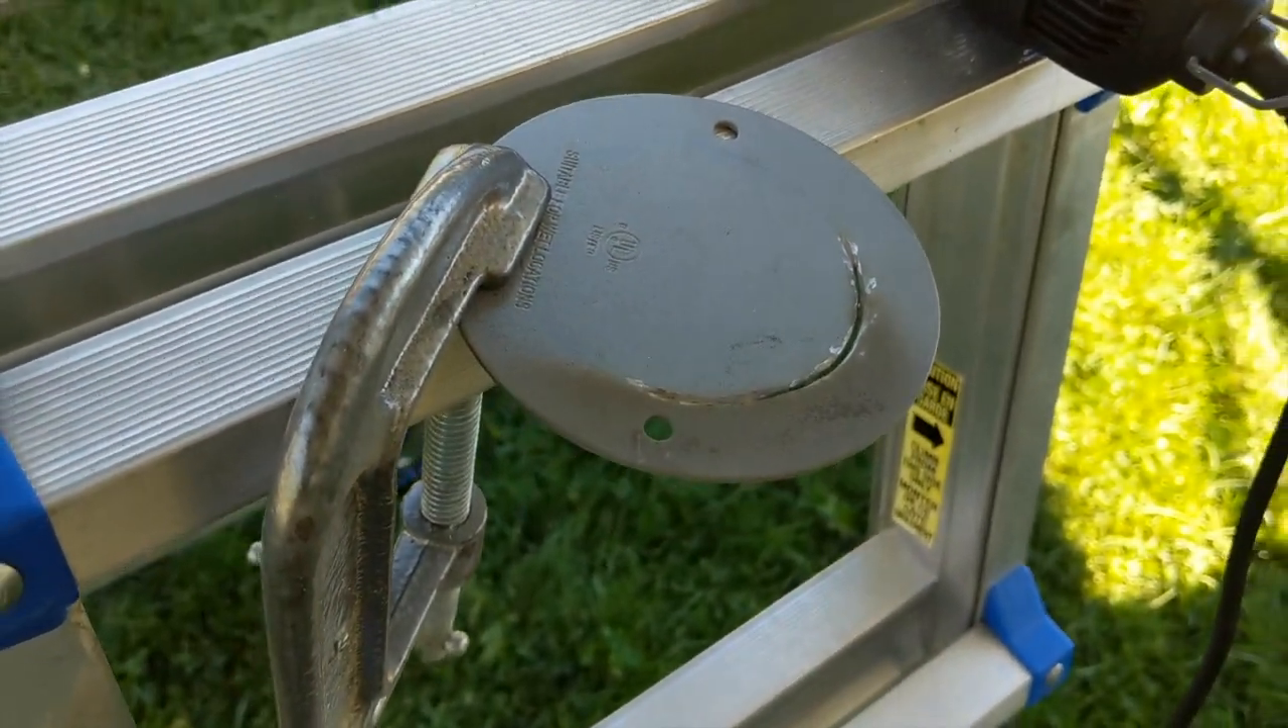You've got the startings of a slot there.